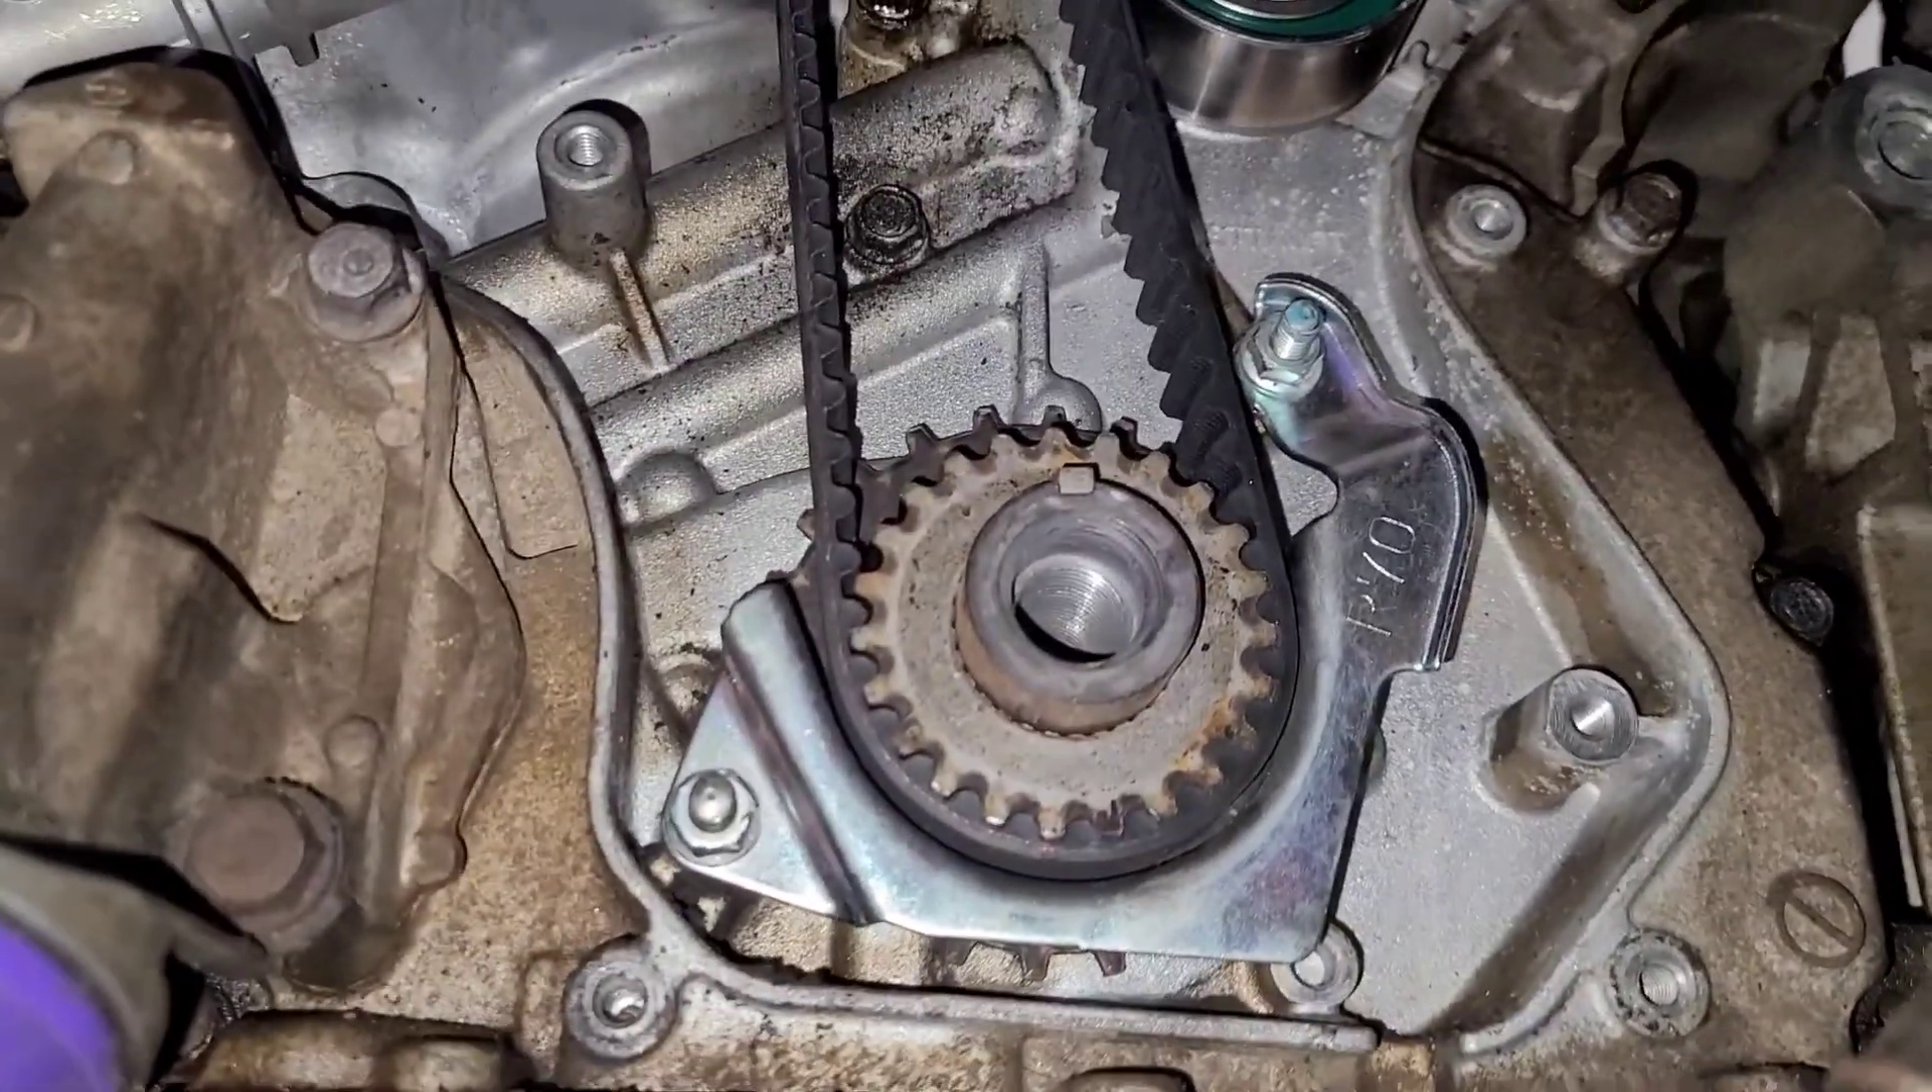The new belt is in place. Everything else is in place now.